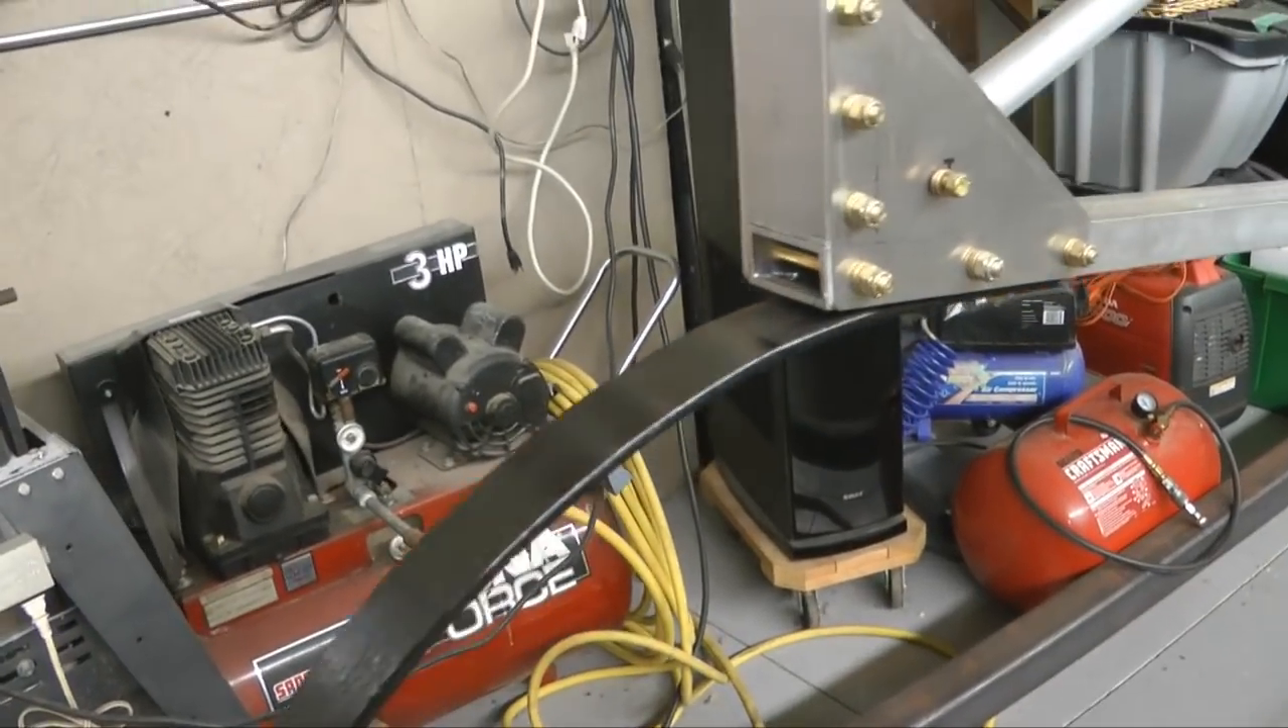And, here's our completed tail spring assembly.